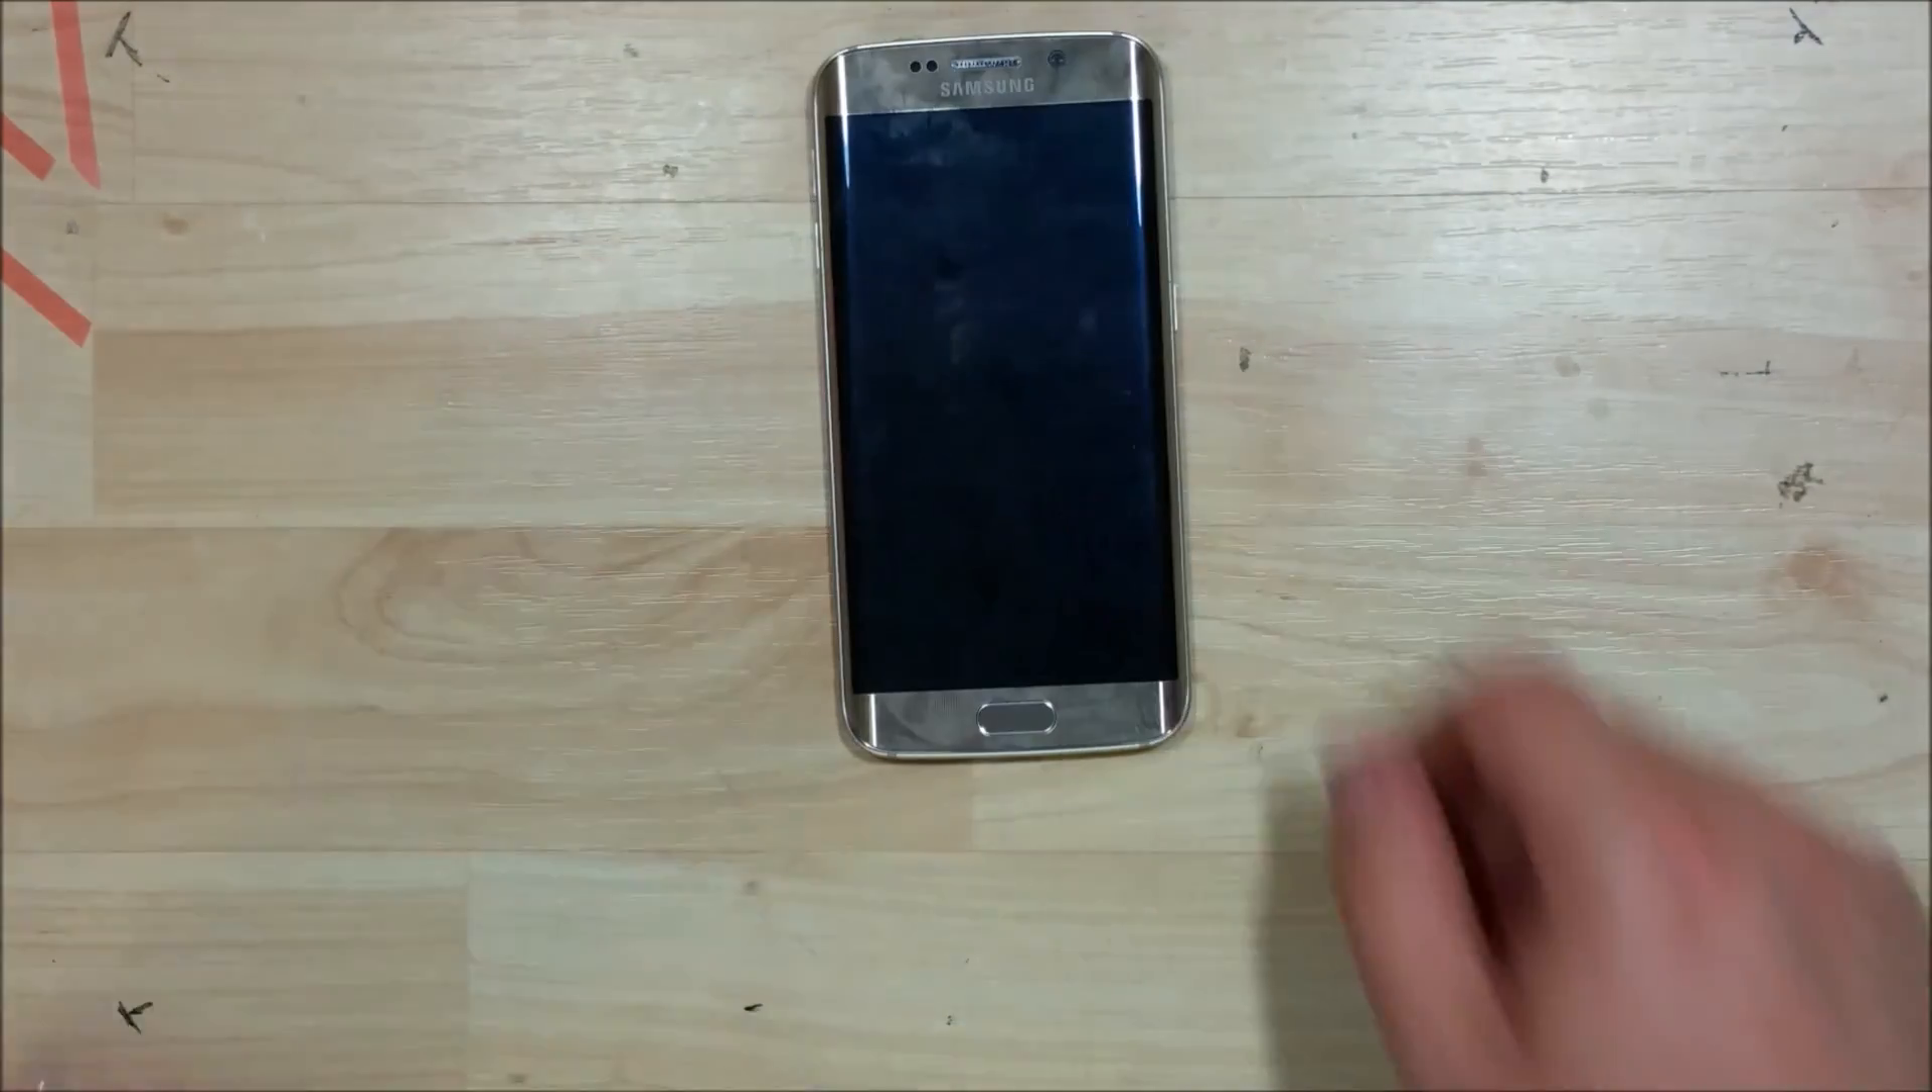And there we have our reassembled S6 Edge.